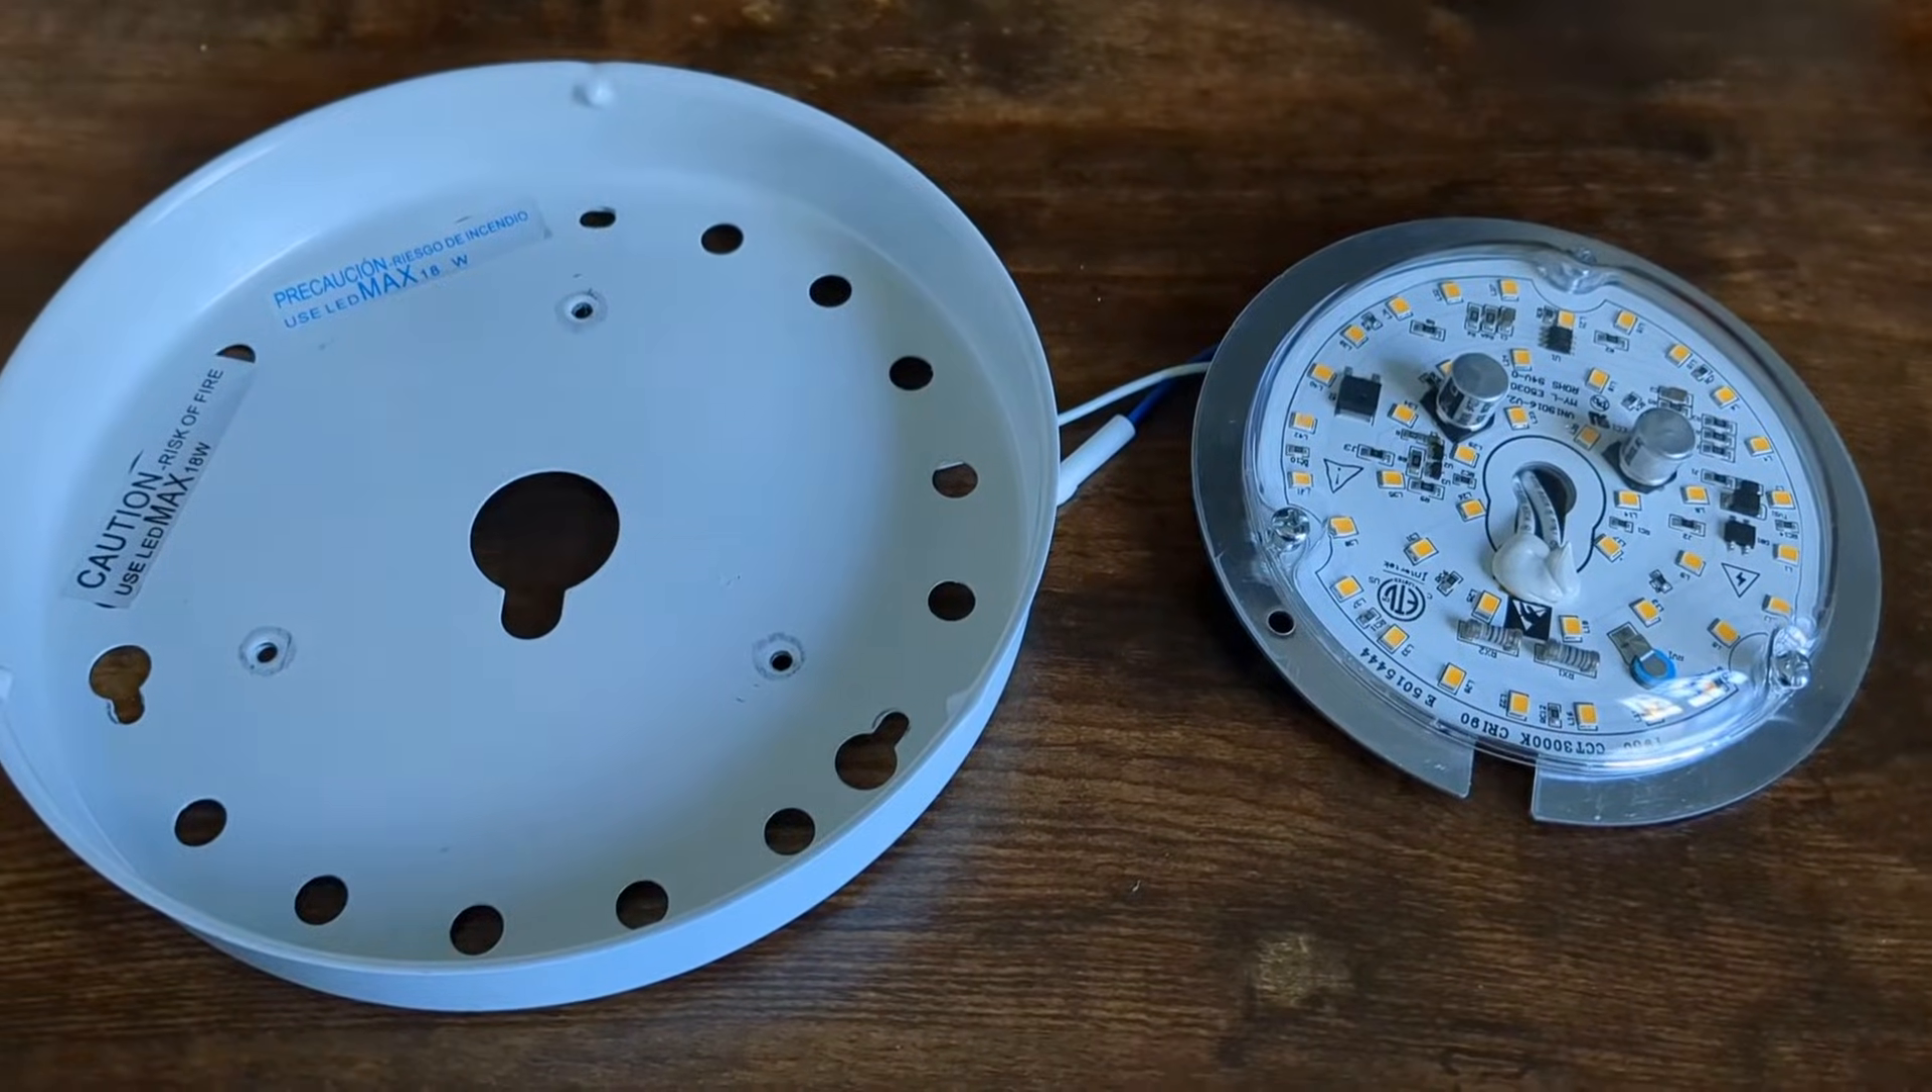I've removed the old LED kit.